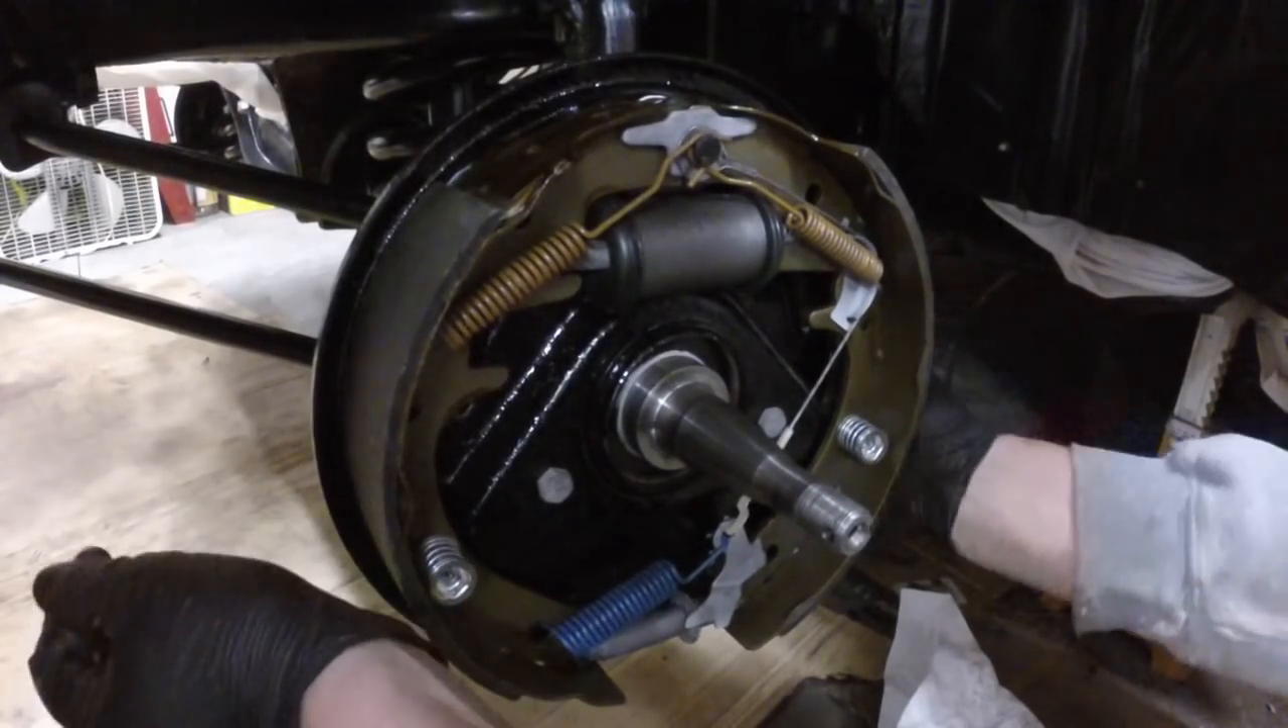The left side is all together. You can see how the brakes pivot a little bit on there like they're supposed to.